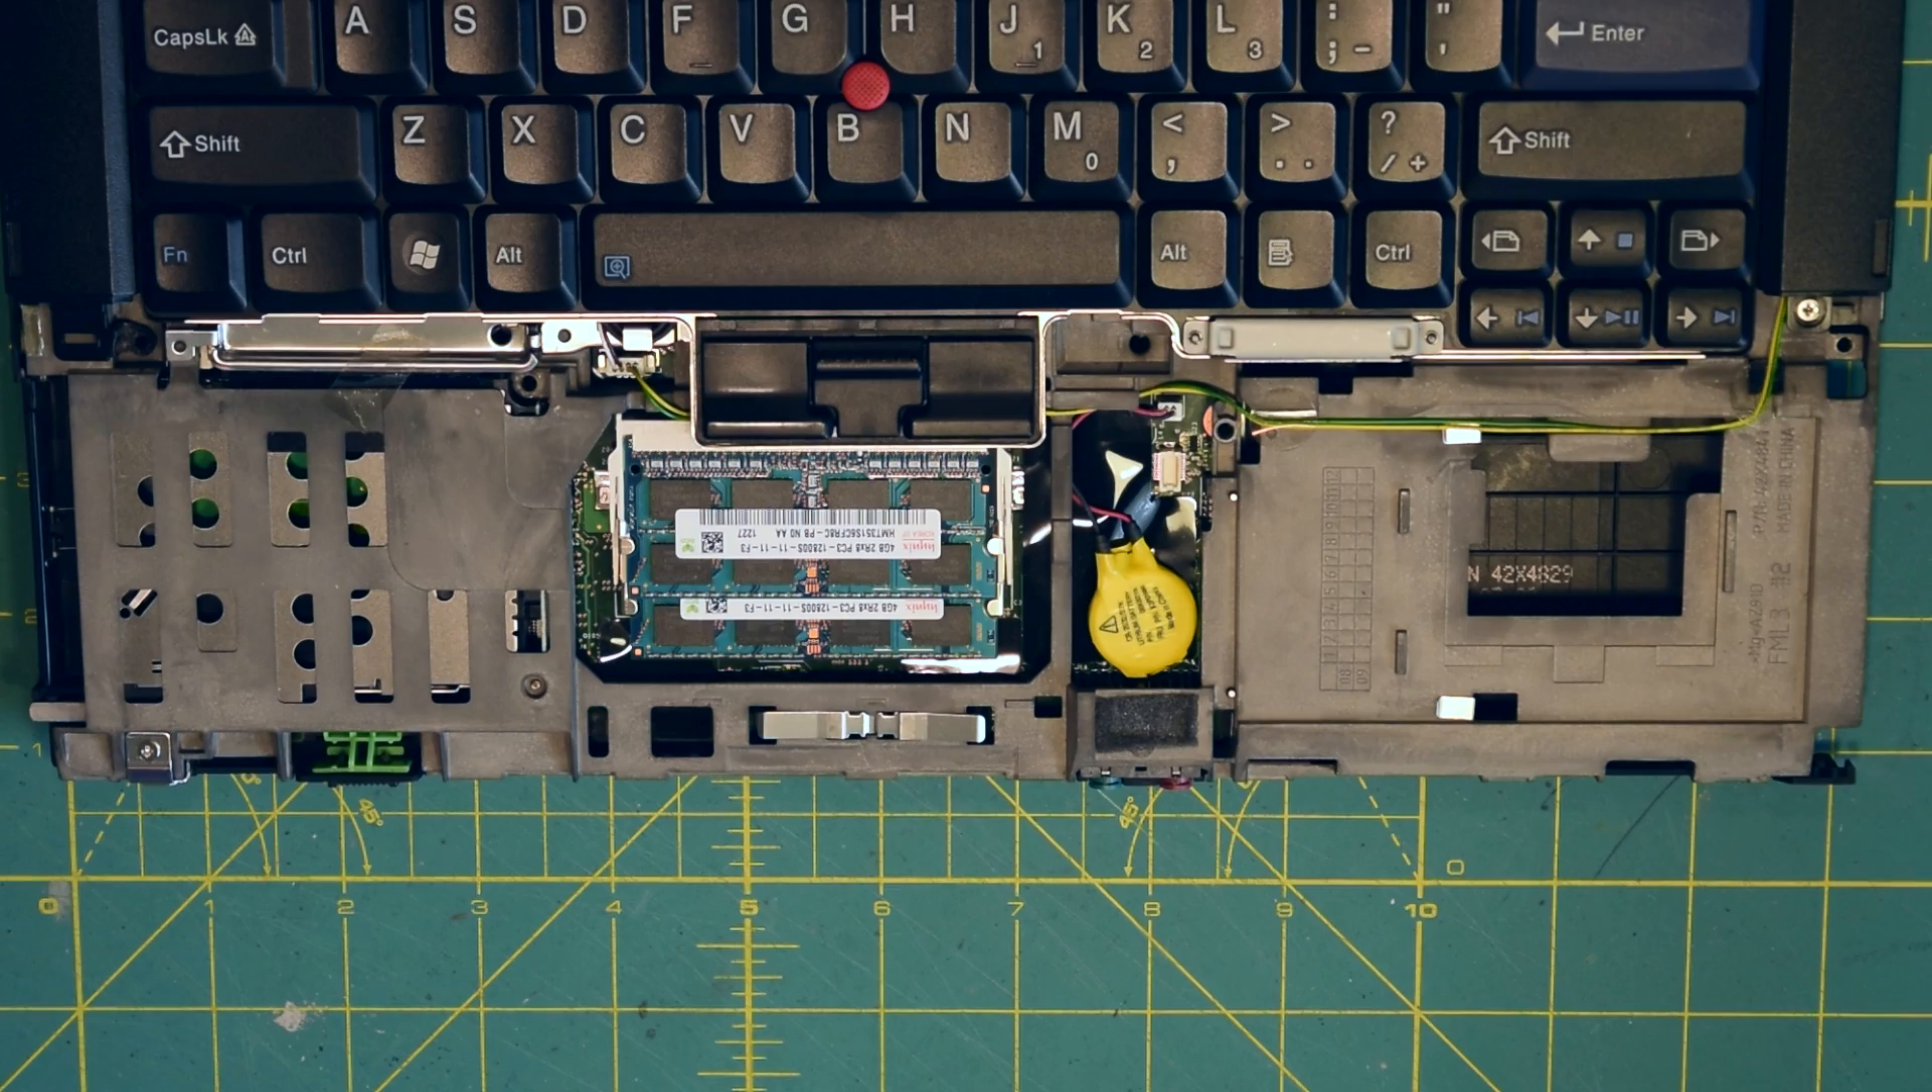So we have eight gigabytes of ddr3 ram installed now and now we just got to go backwards and put everything back together.